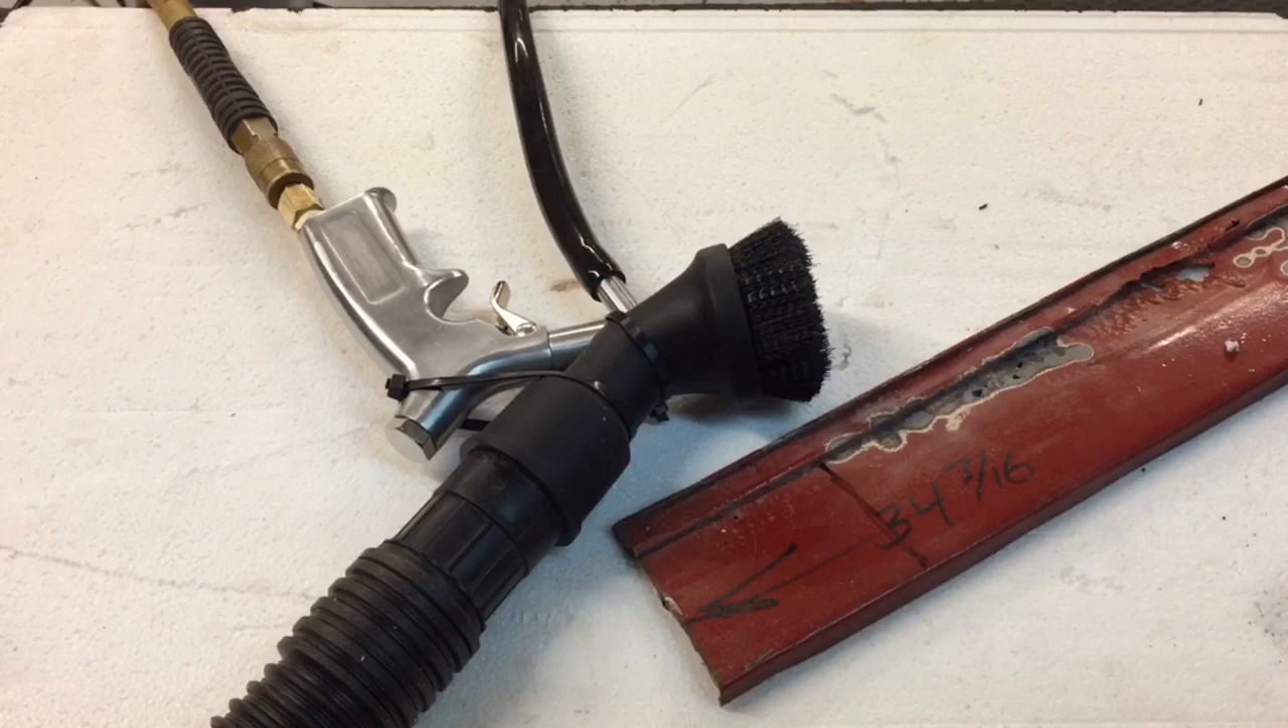Alright we've got everything assembled with our abrasive blaster and I've got it hooked up to the vacuum cleaner.